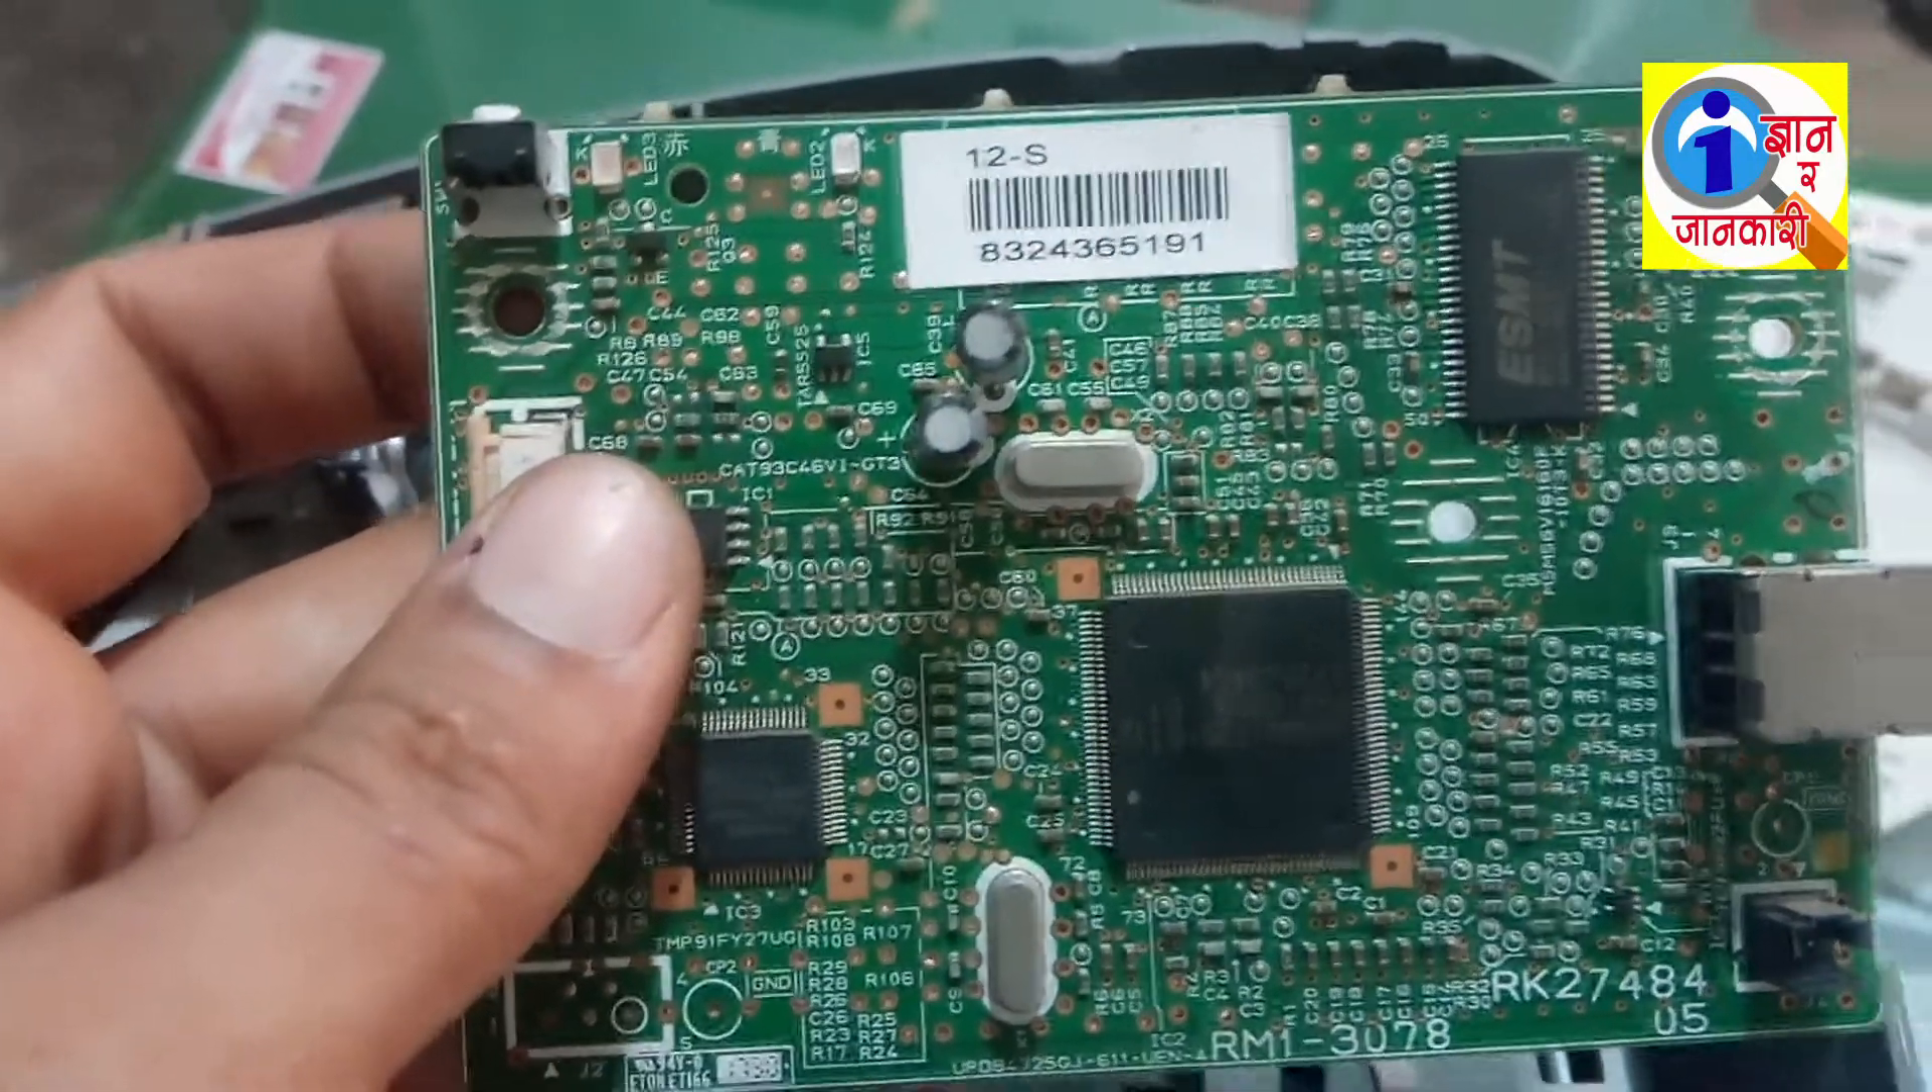Okay our PCB board has been removed and we can see the PCB board here.